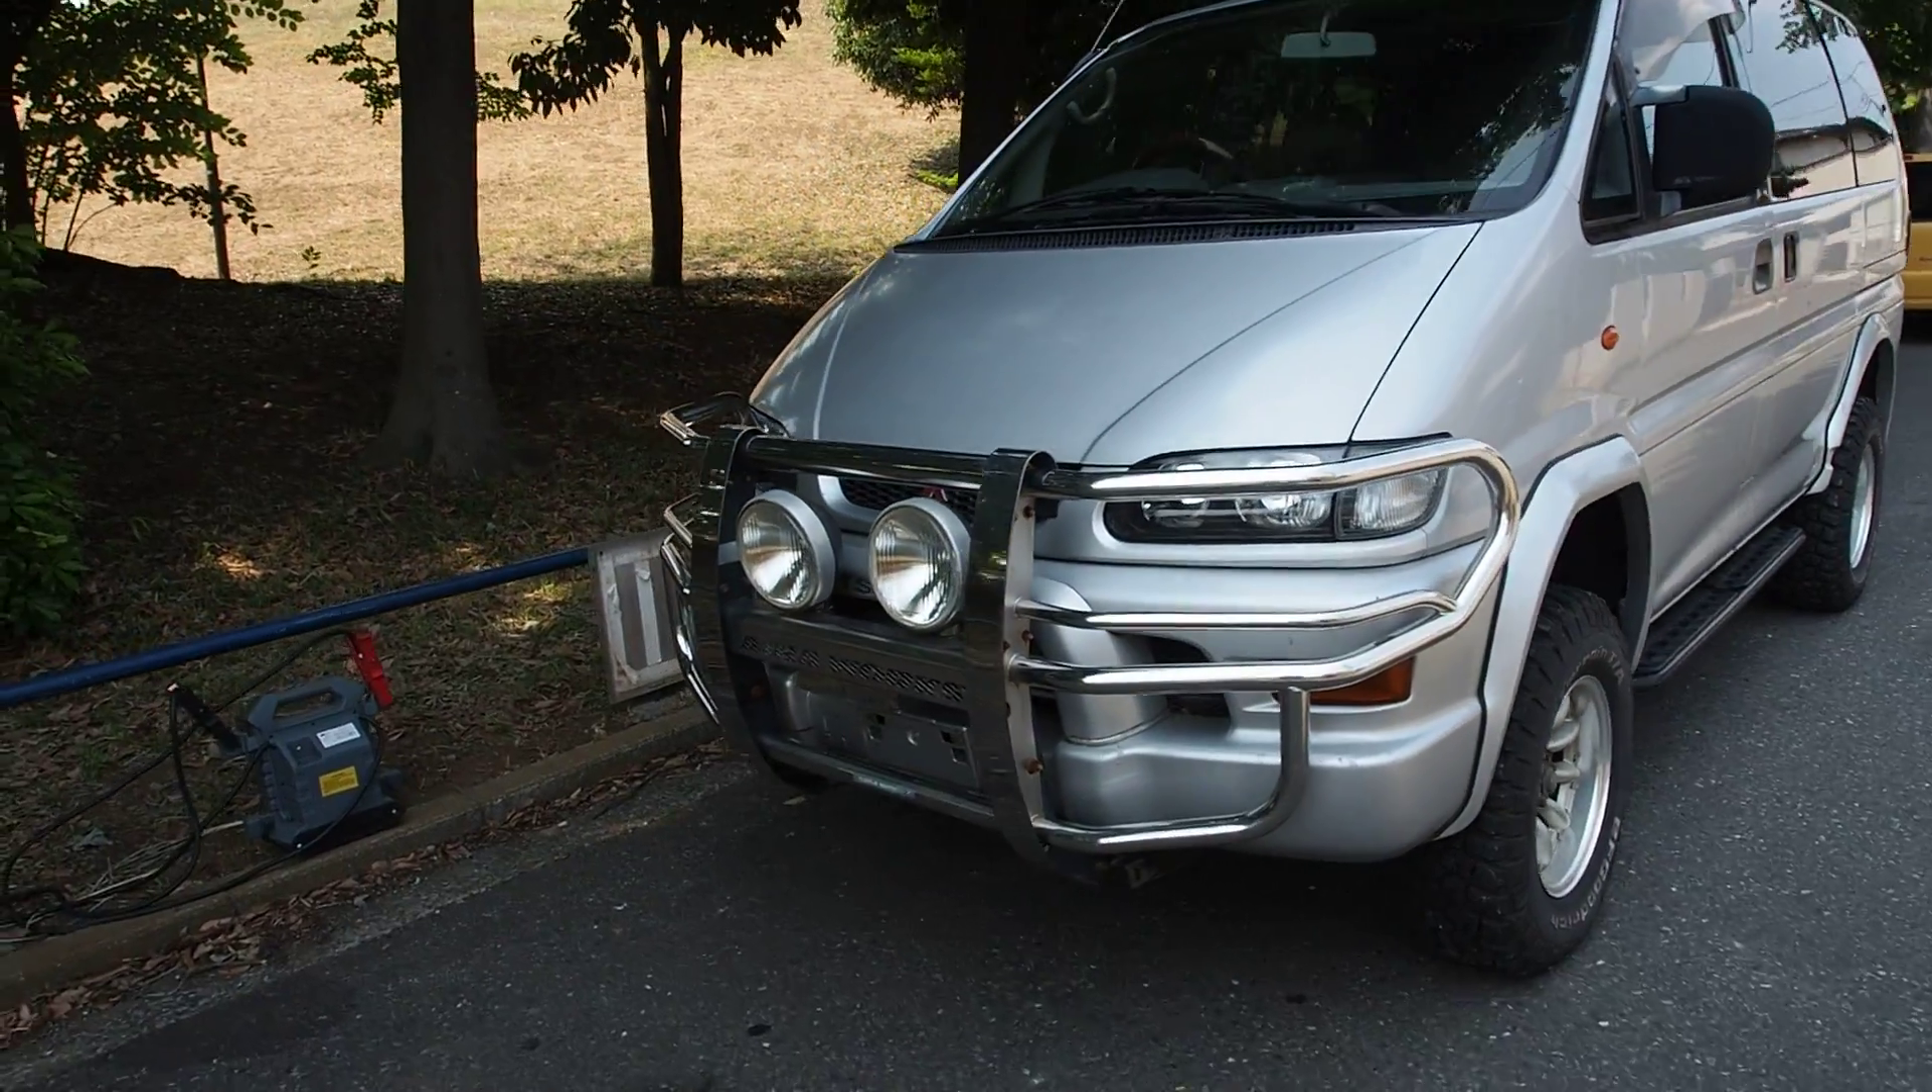Funny thing though the grill guard kind of gets right in the way of your headlights.